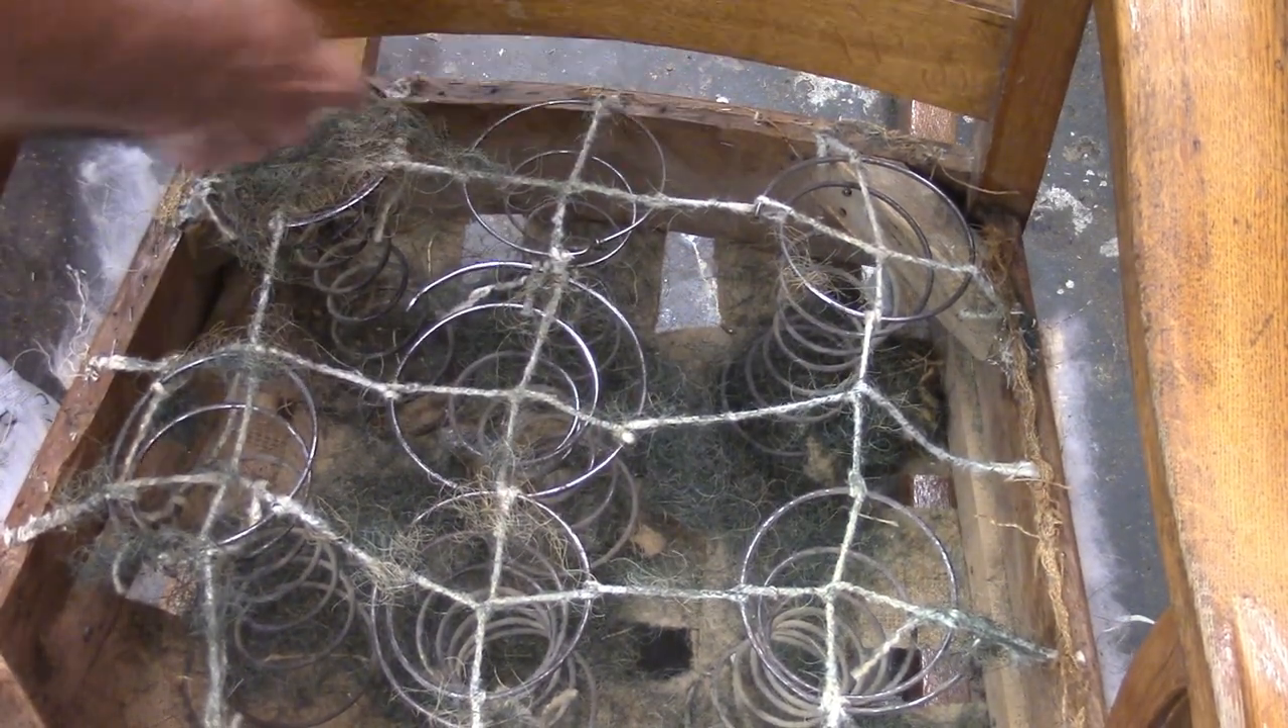The tie job, these strings that go across here should be doubled, and they're not.